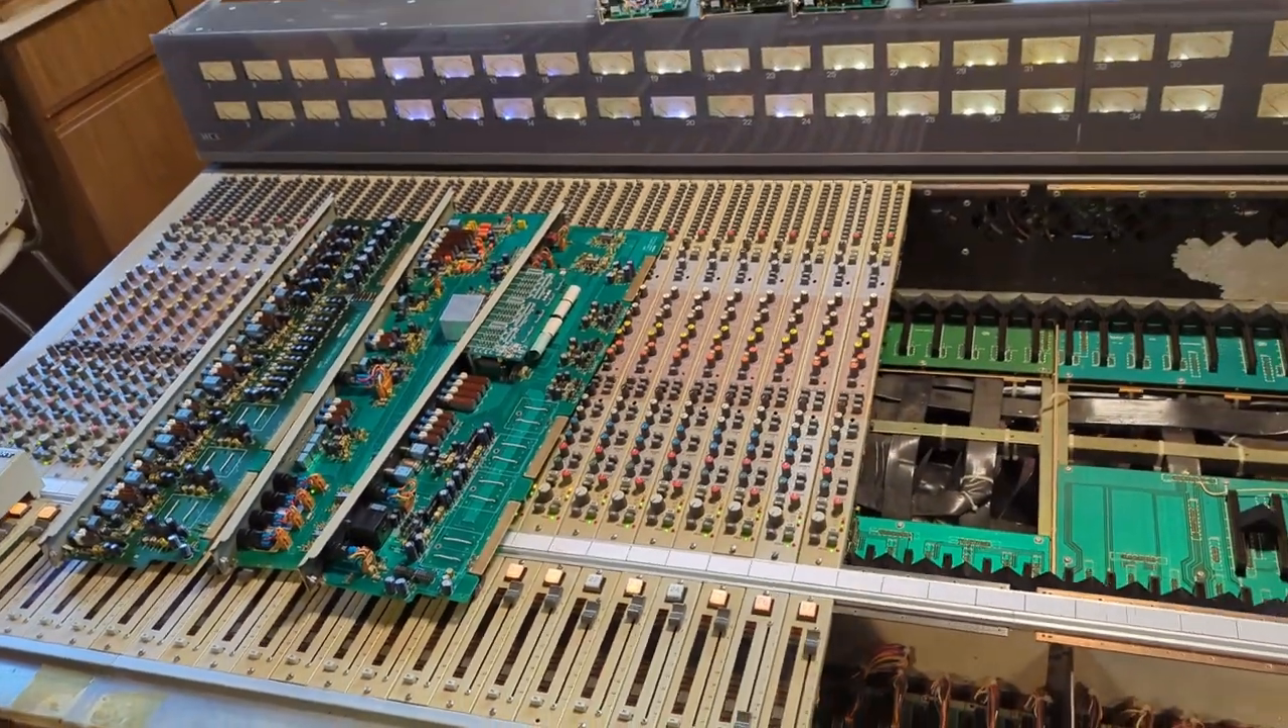So i've taken out quite a few of the modules.